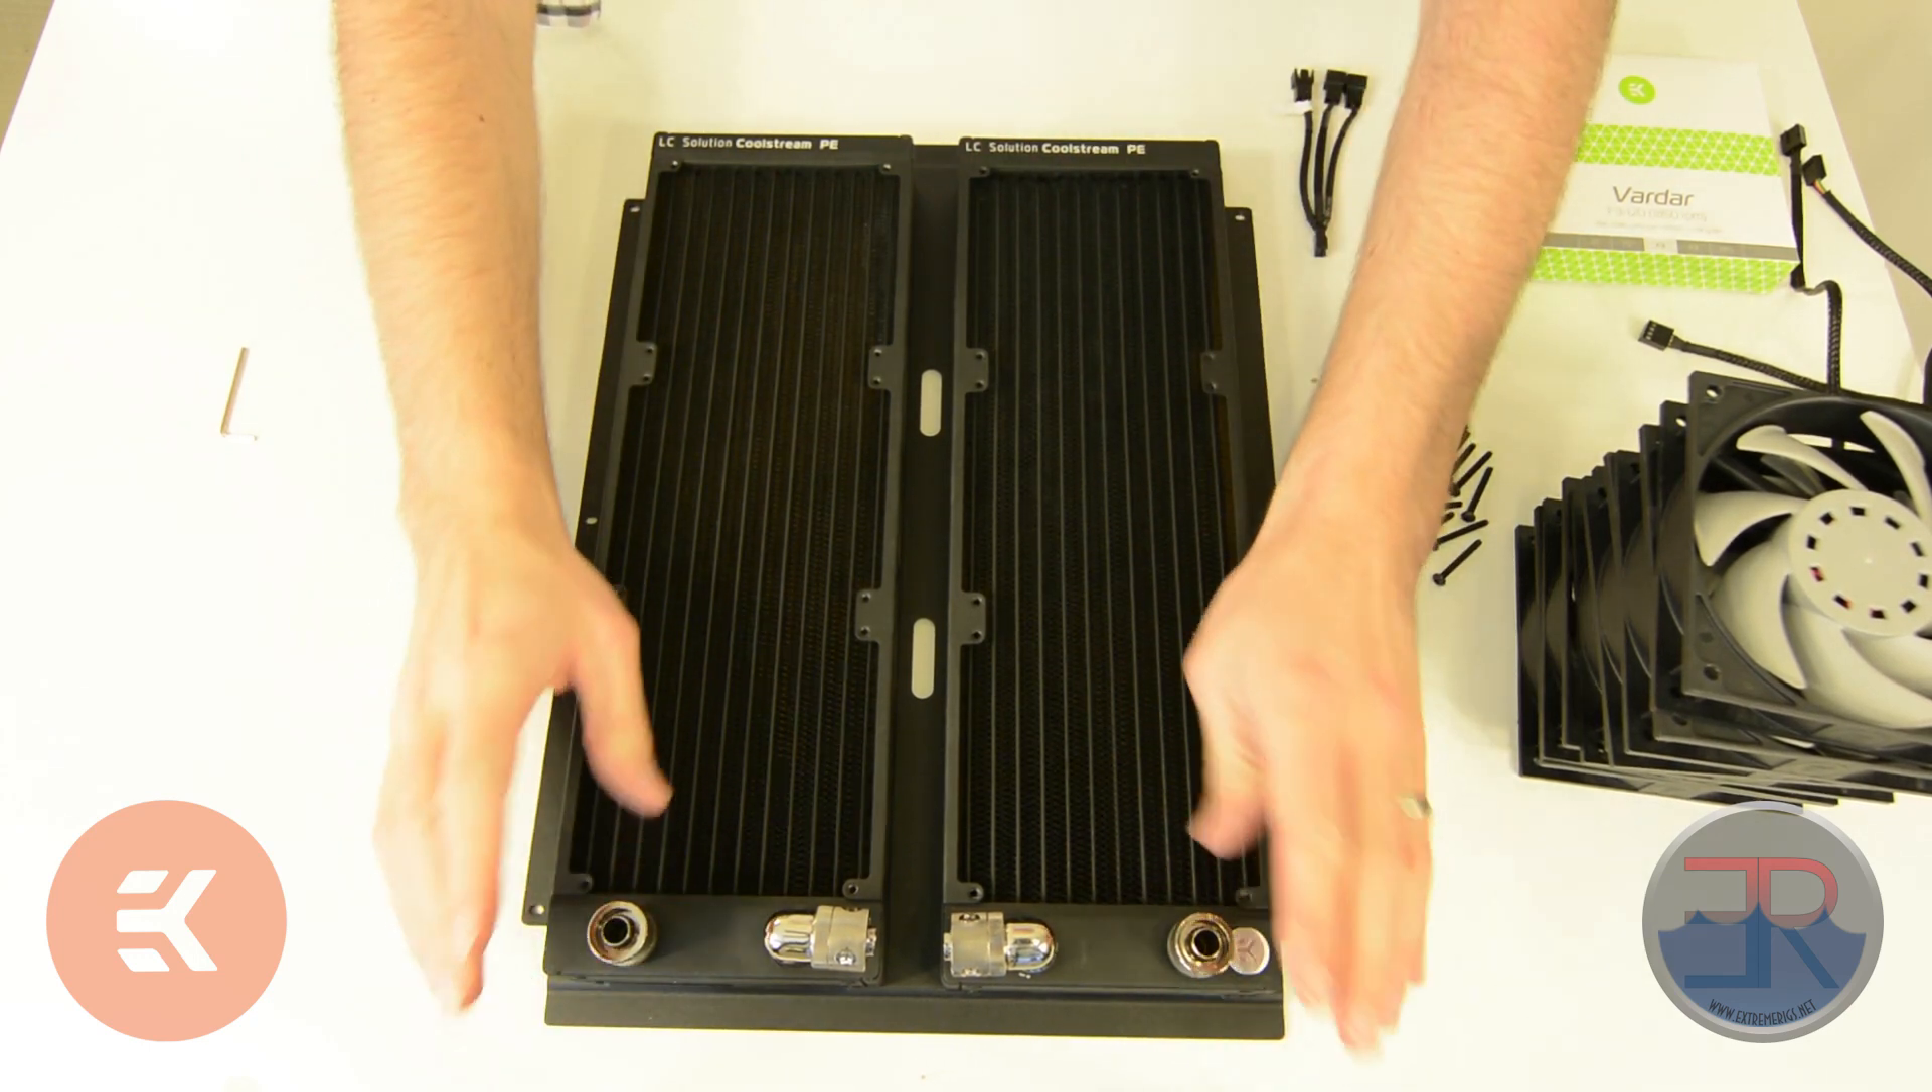So now our fittings are in, that part is done.